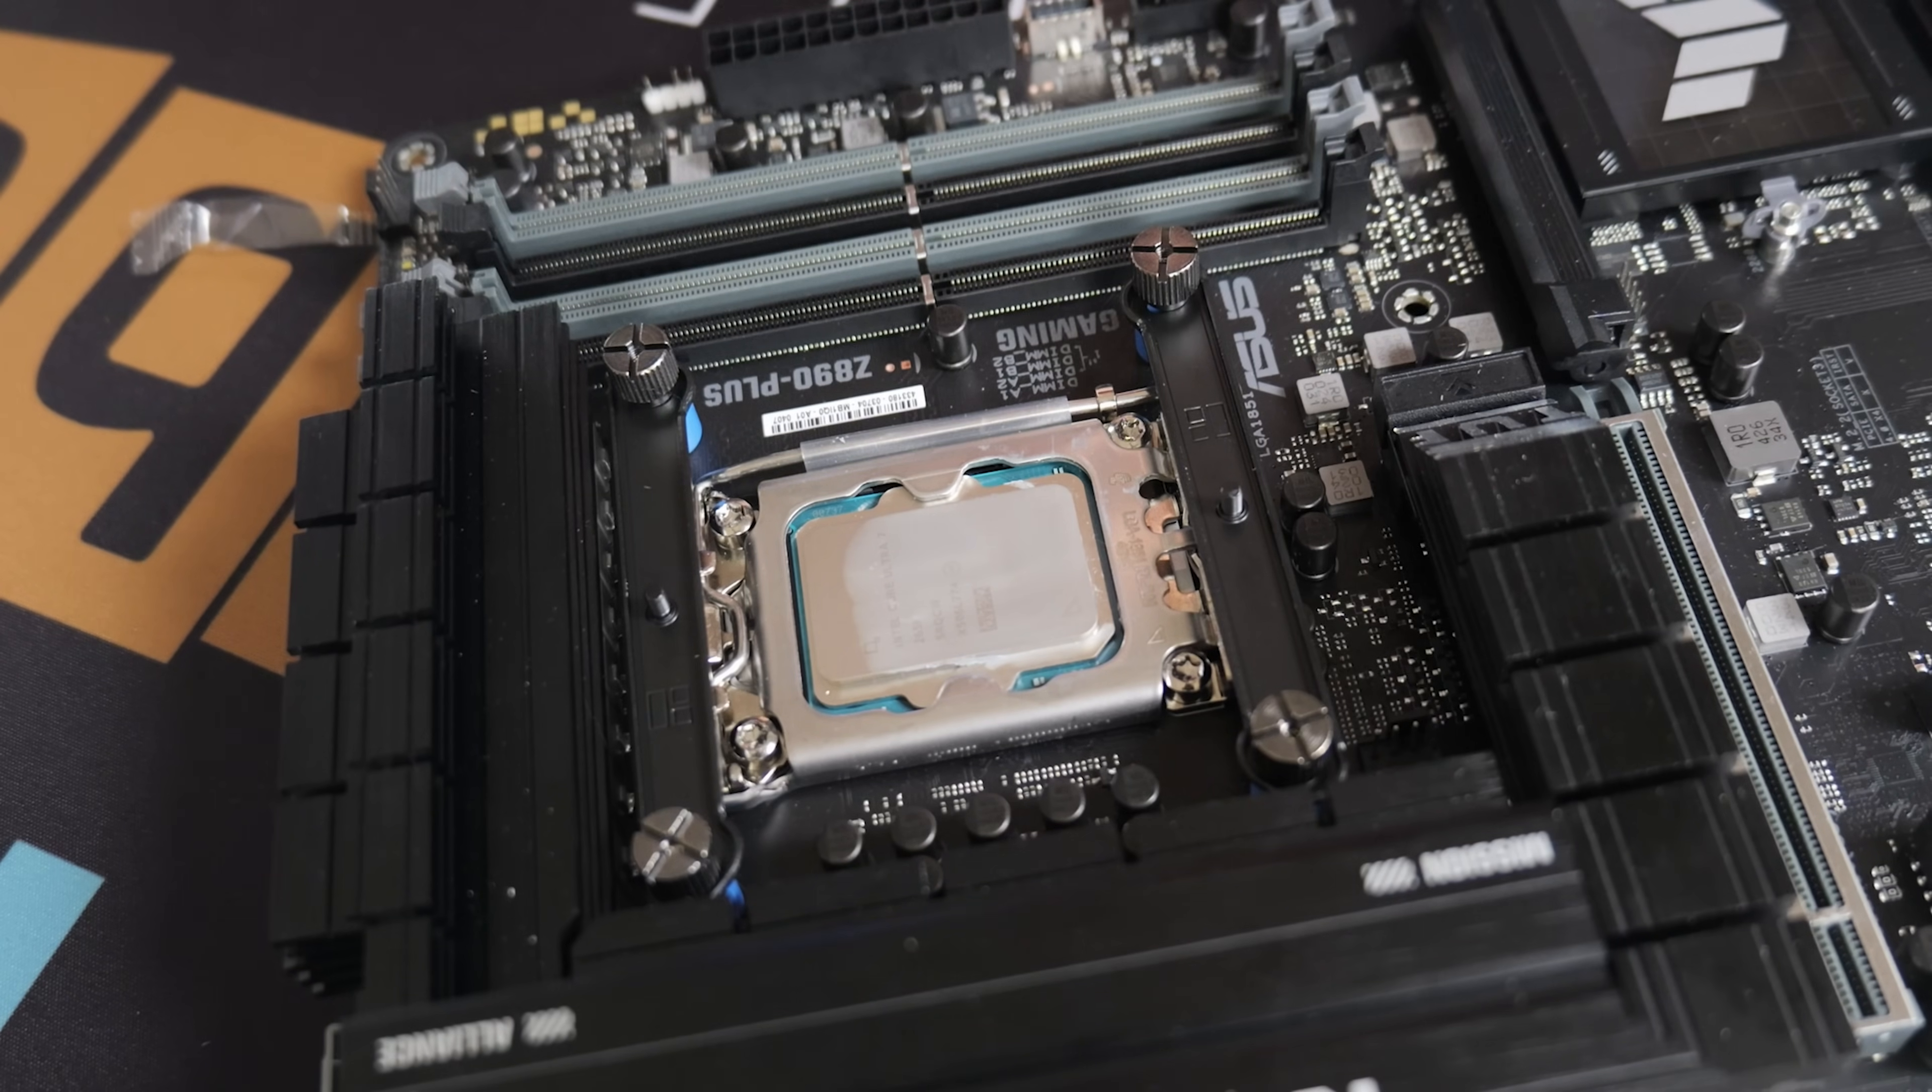There we go. That is the bracket setup and the motherboard setup.